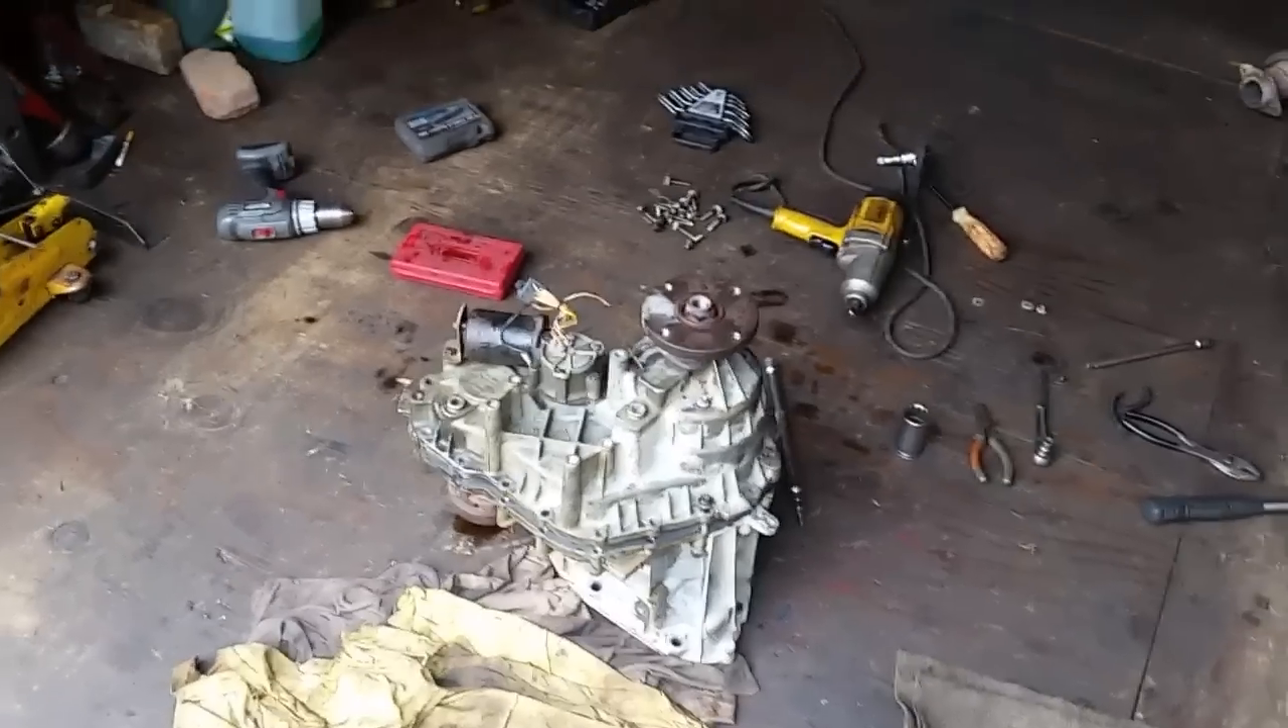Okay so the transfer case is out so bear with me.